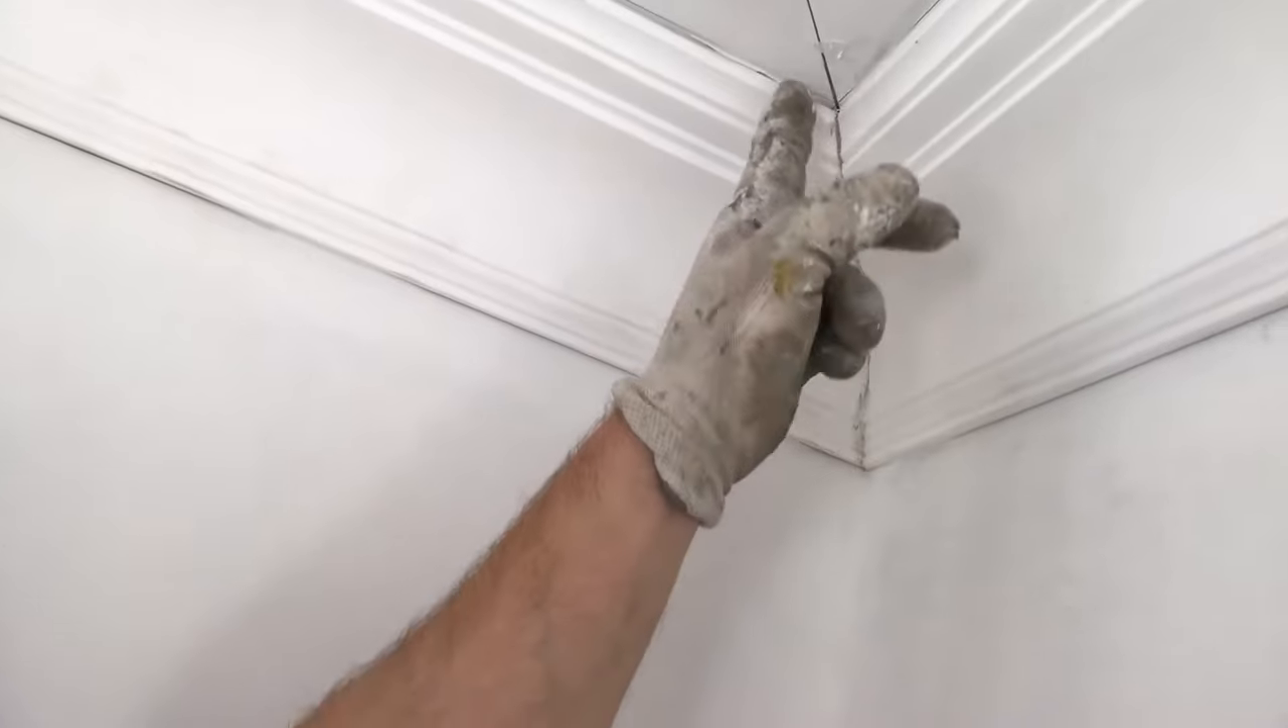There's a little gap there.